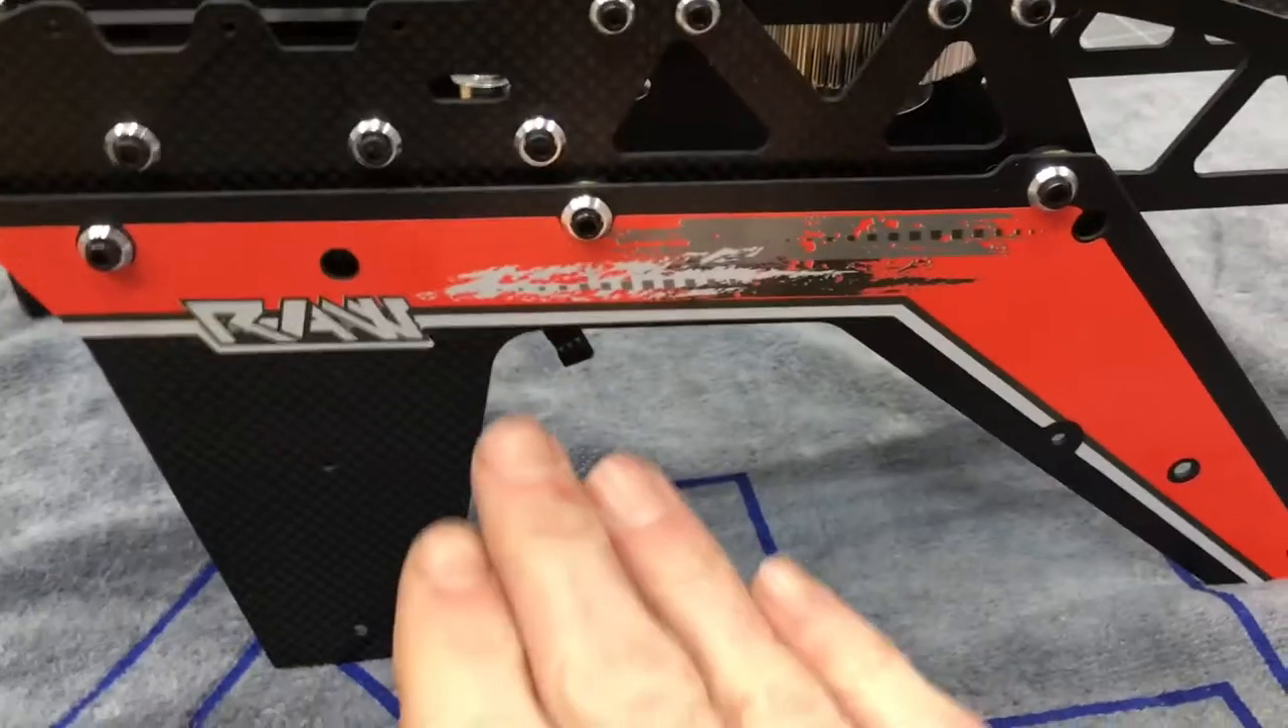So we got the lower frame sides on.